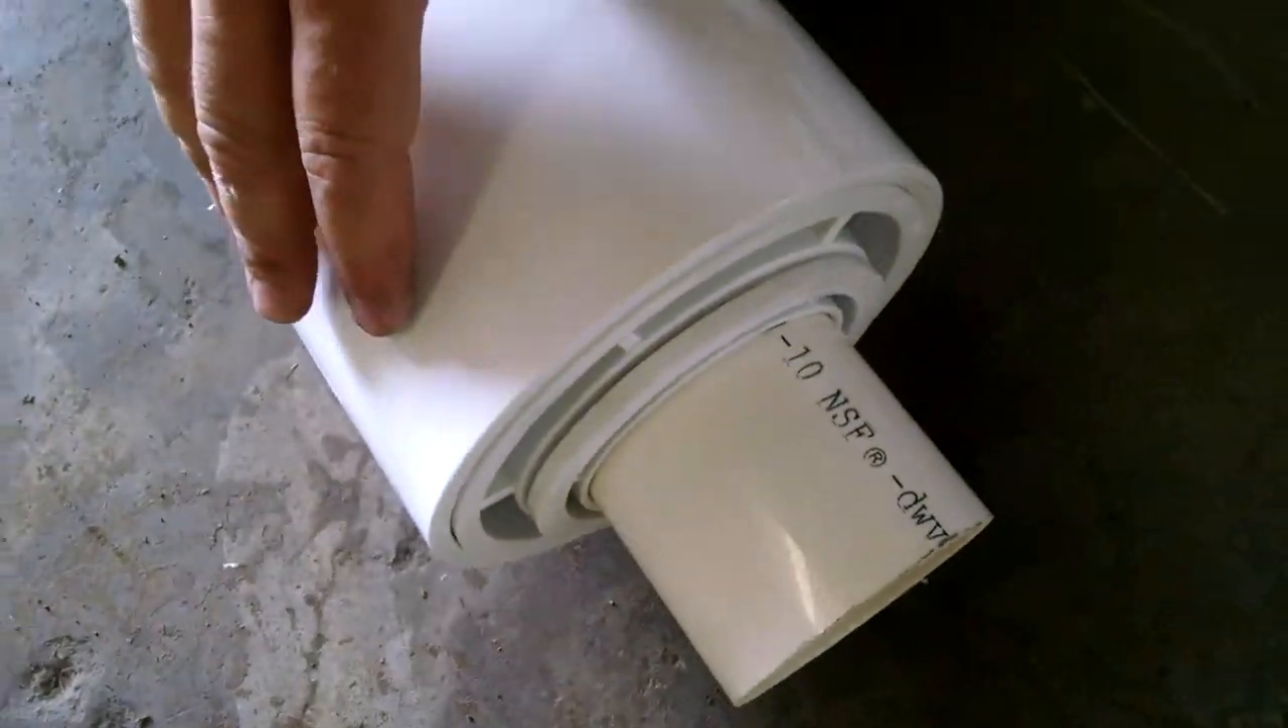Alright, so see, the barrel is protruding quite far.